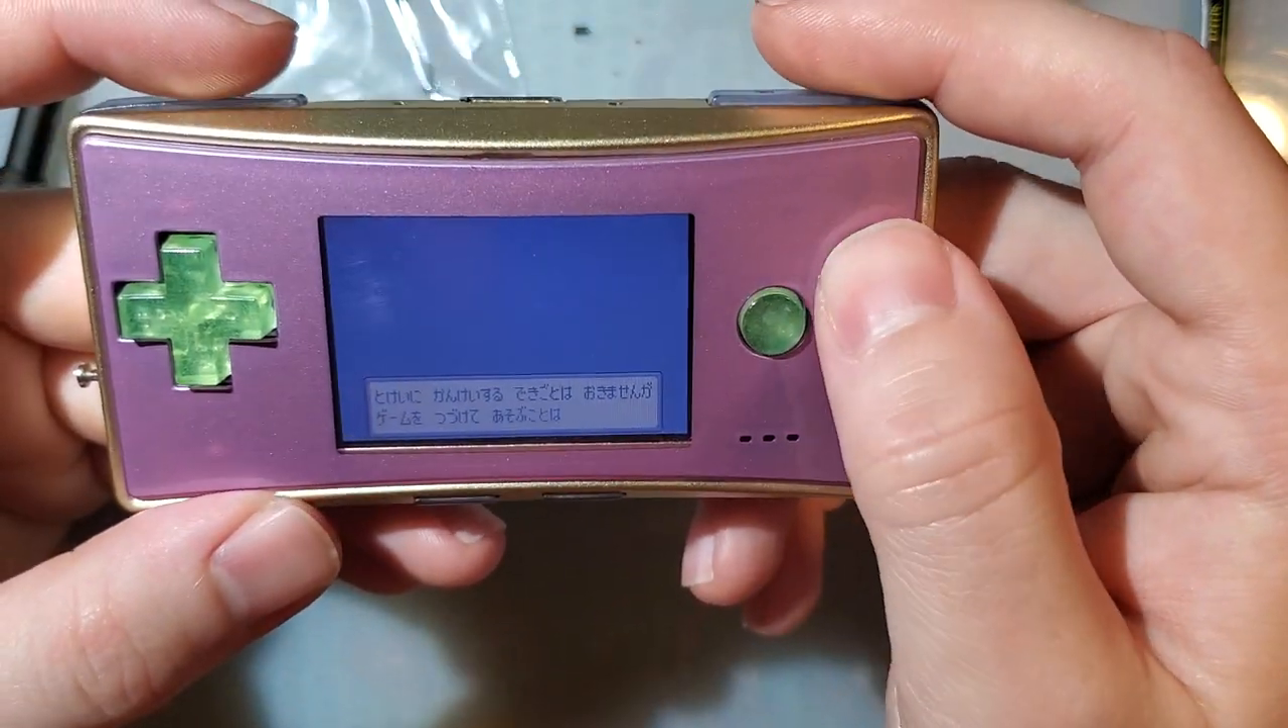So the faceplate actually fits on the shell pretty decently no complaints there.